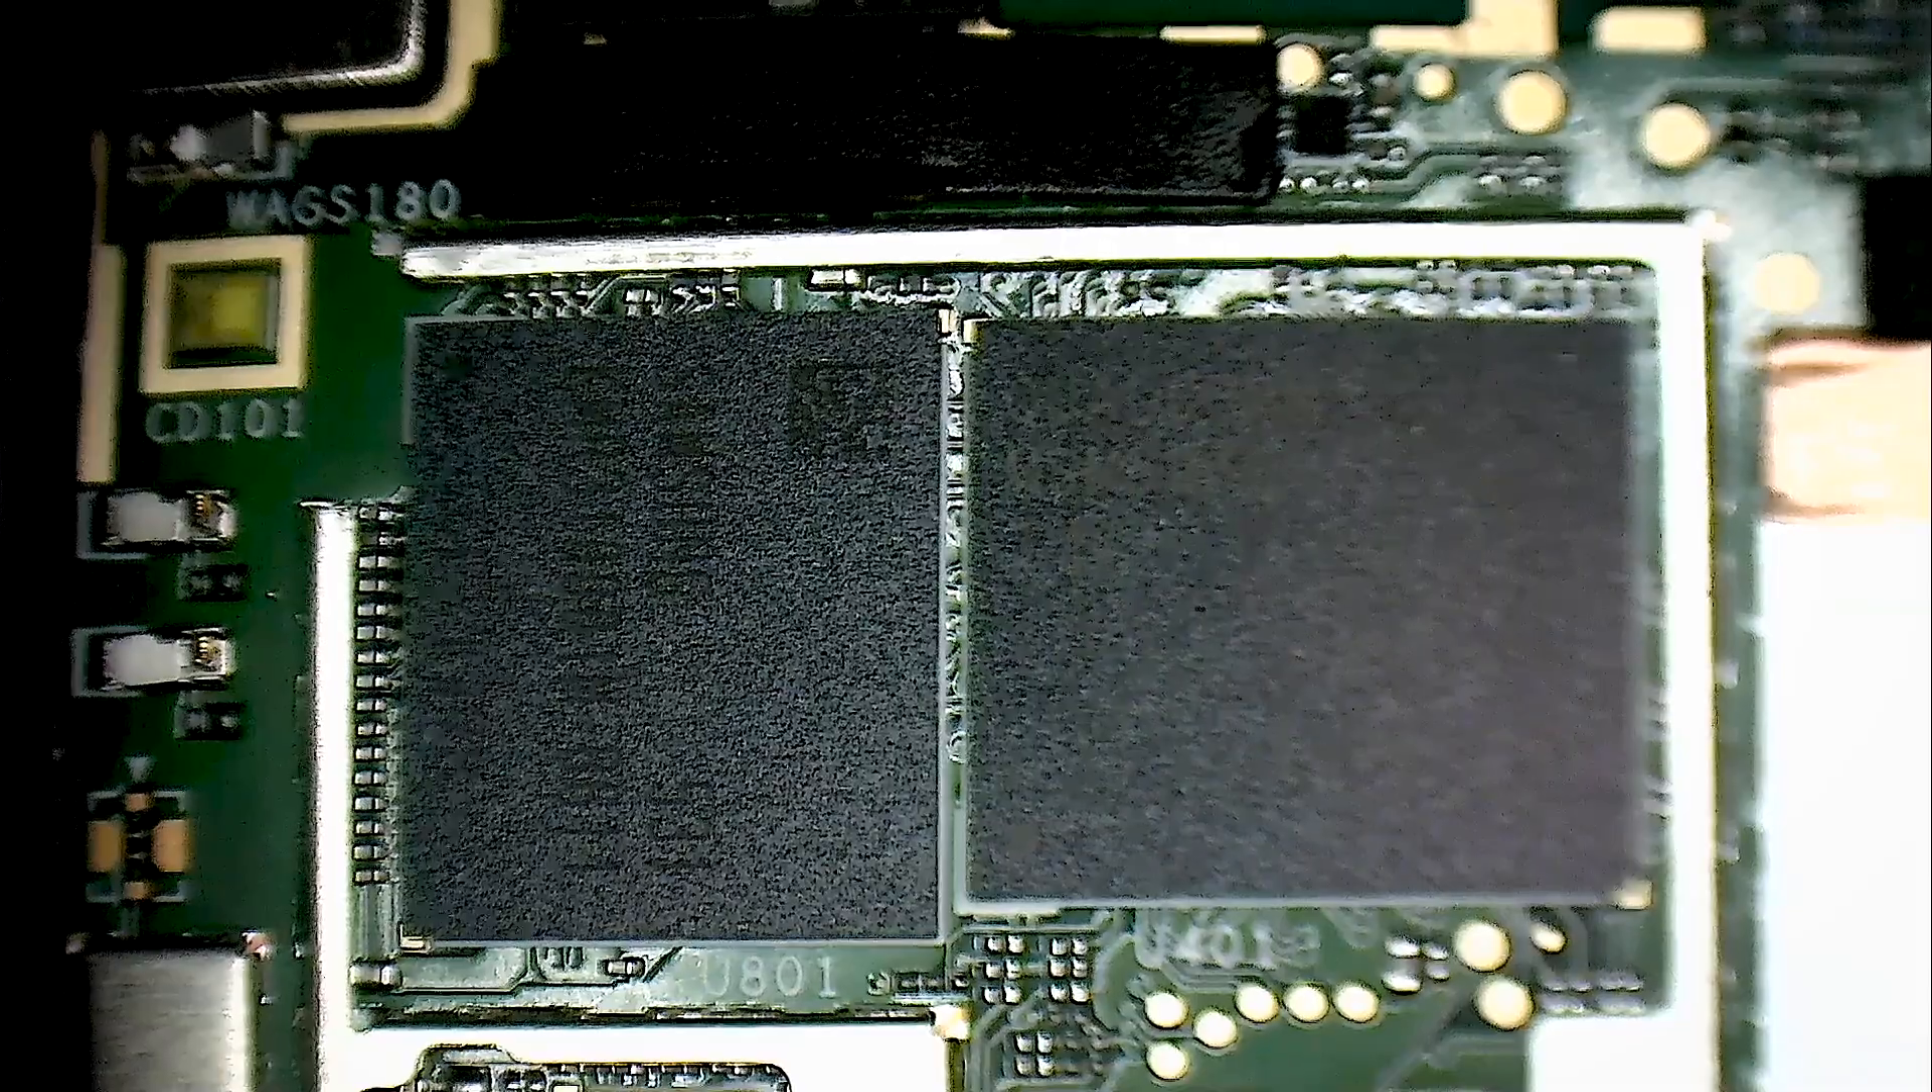I pulled the shield off and had a look at the chips.